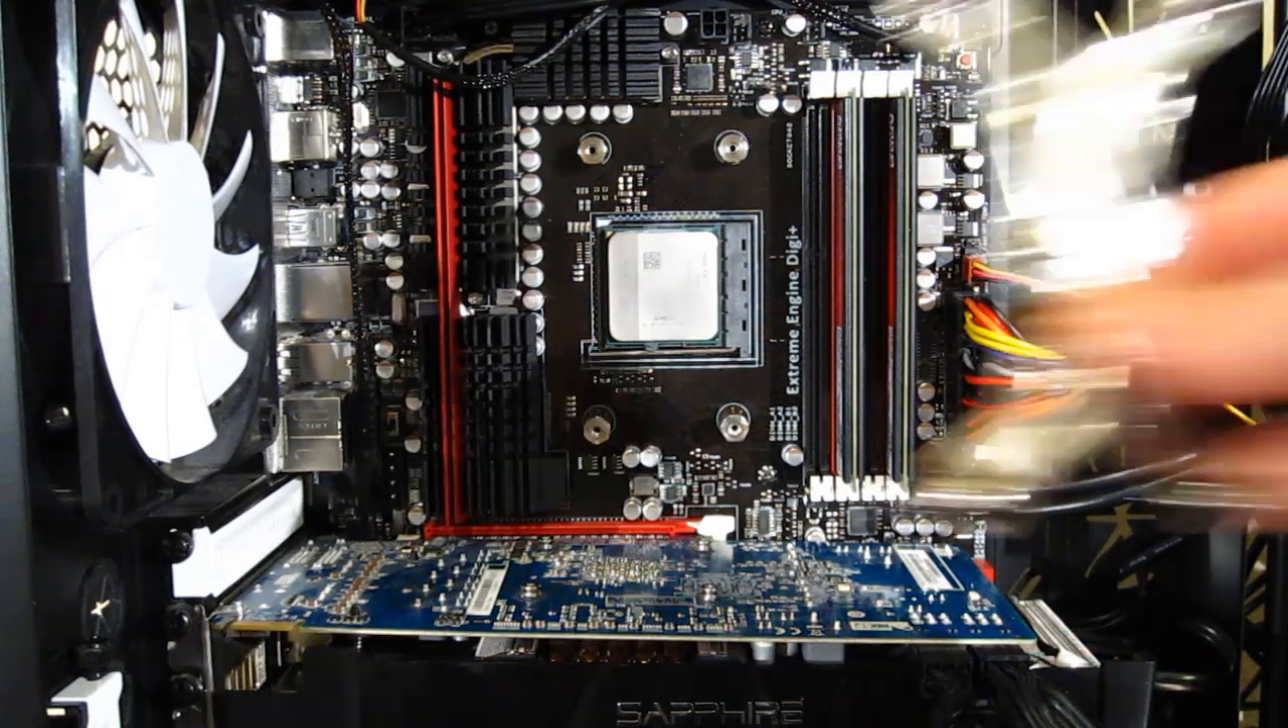And looking at the front side of the motherboard, as you can see, we've now got the four mounting points installed for the TPC -812.